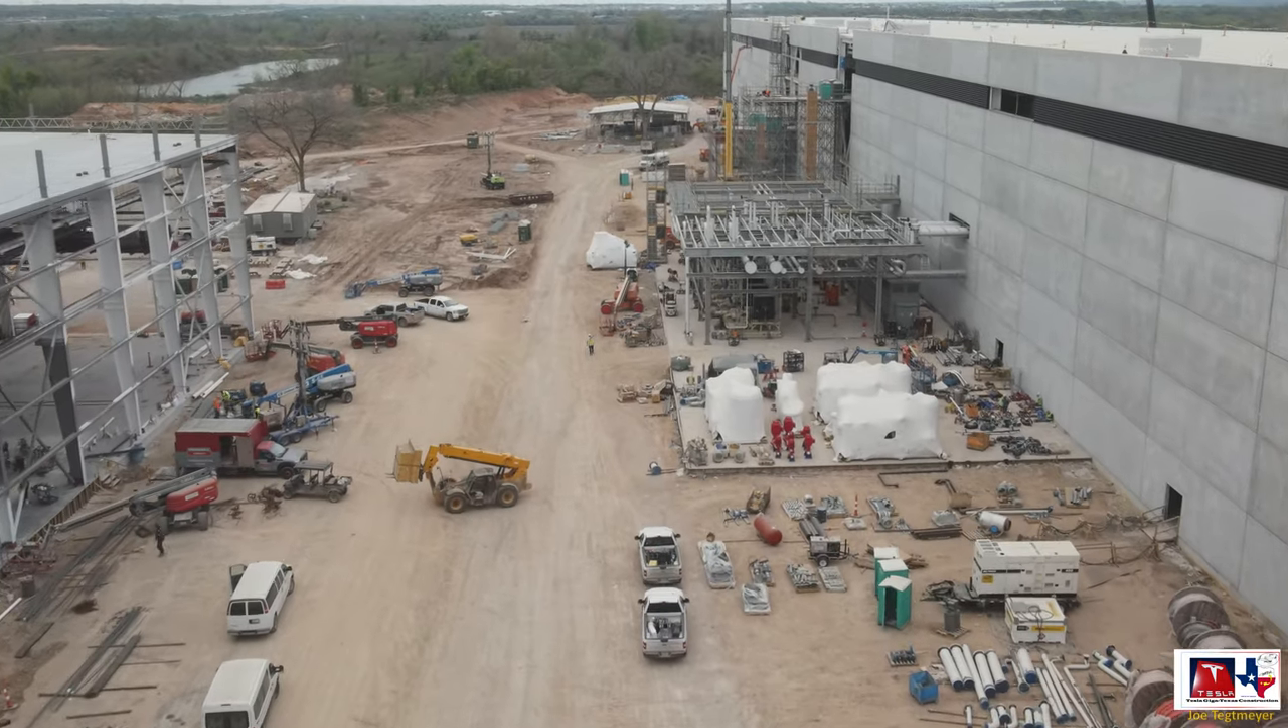Over here on the galvanized steel structure we see these large components wrapped in plastic still waiting for installation.